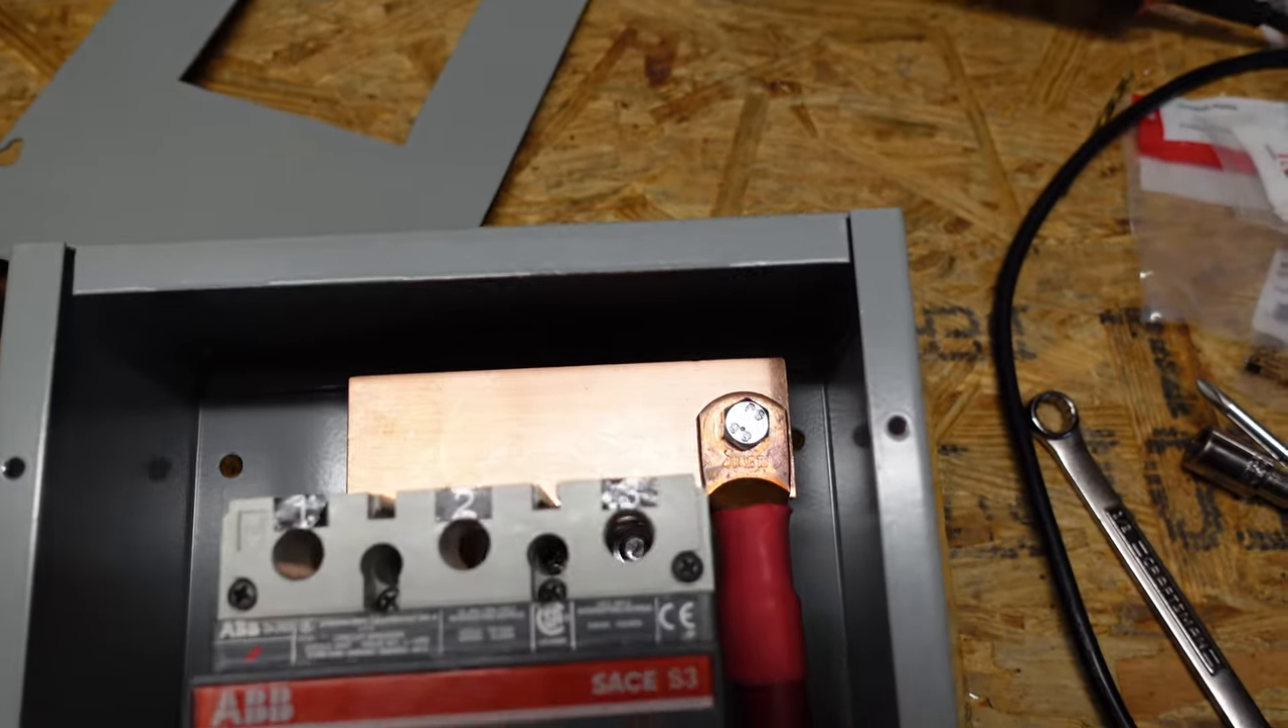You see I got the positive cable coming up the right hand side going to the top copper plate there.